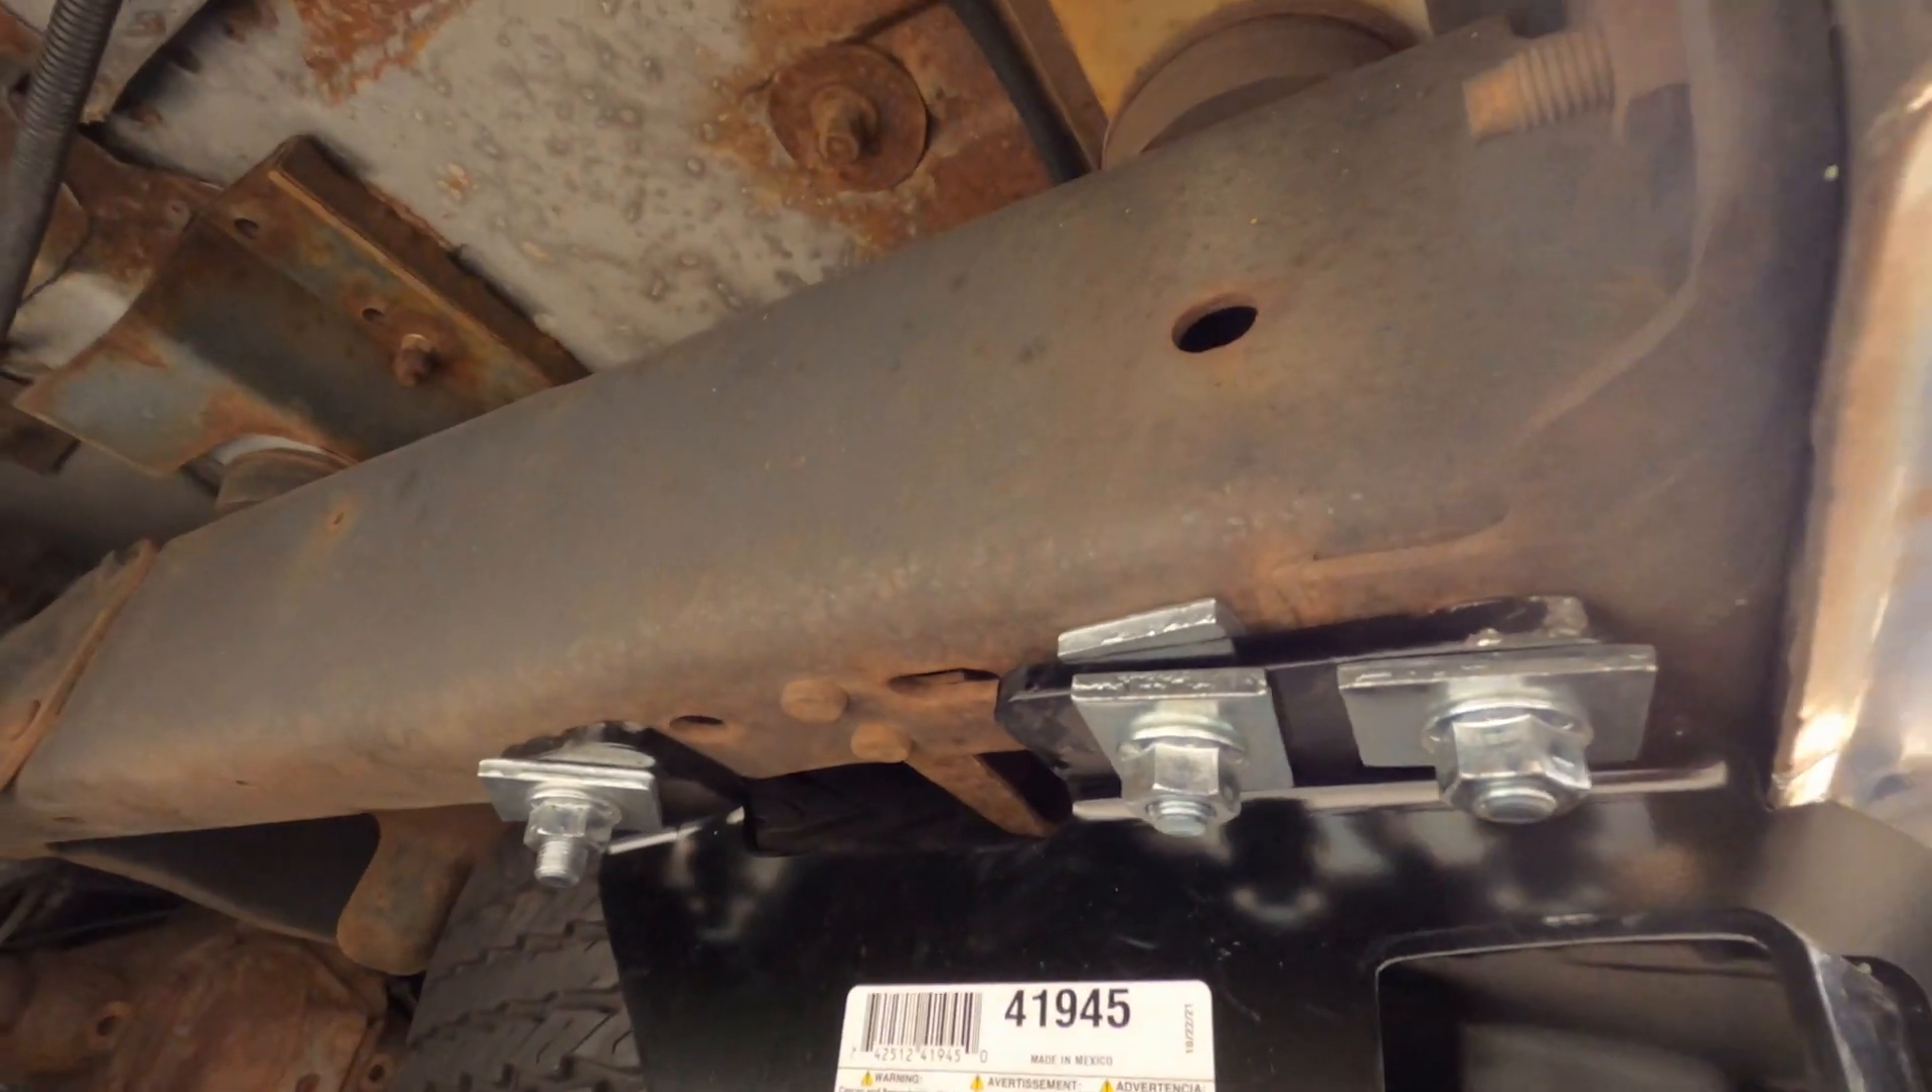But, as you can see, we've got the hitch bolted up, spacers in there.